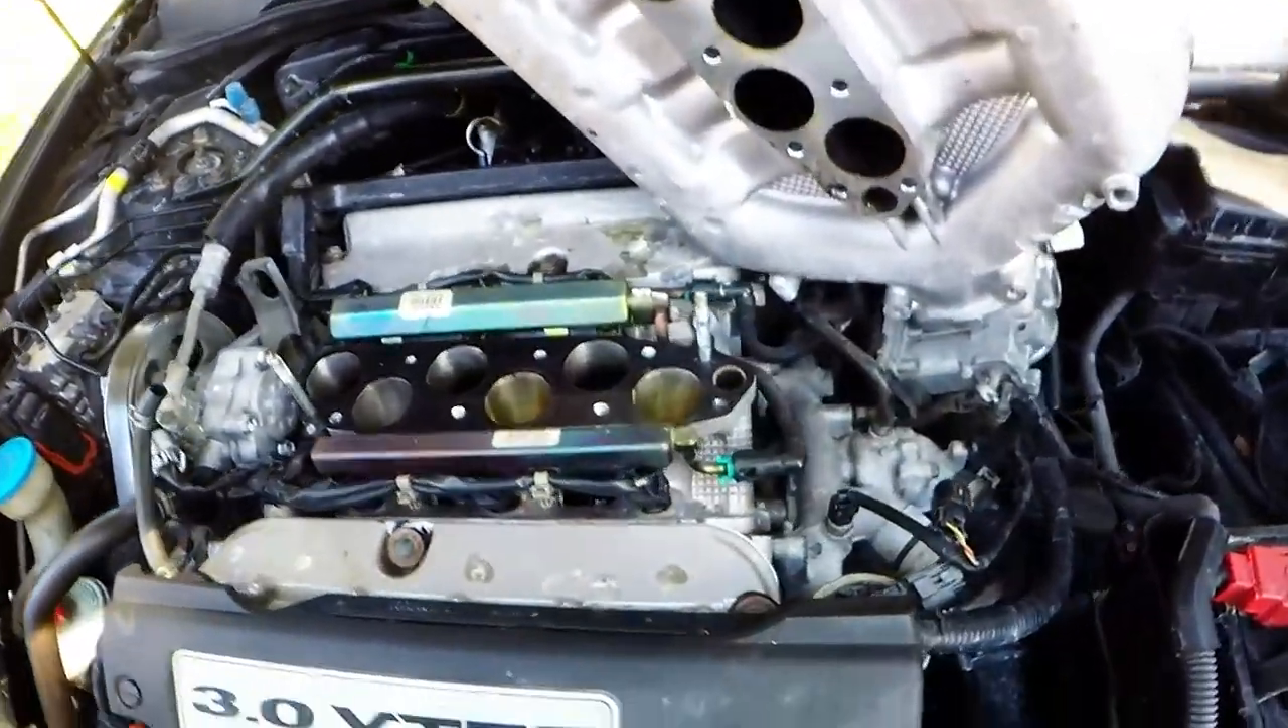Got everything pulled out pulled all the bolts out and the intake manifold just pulls right off.